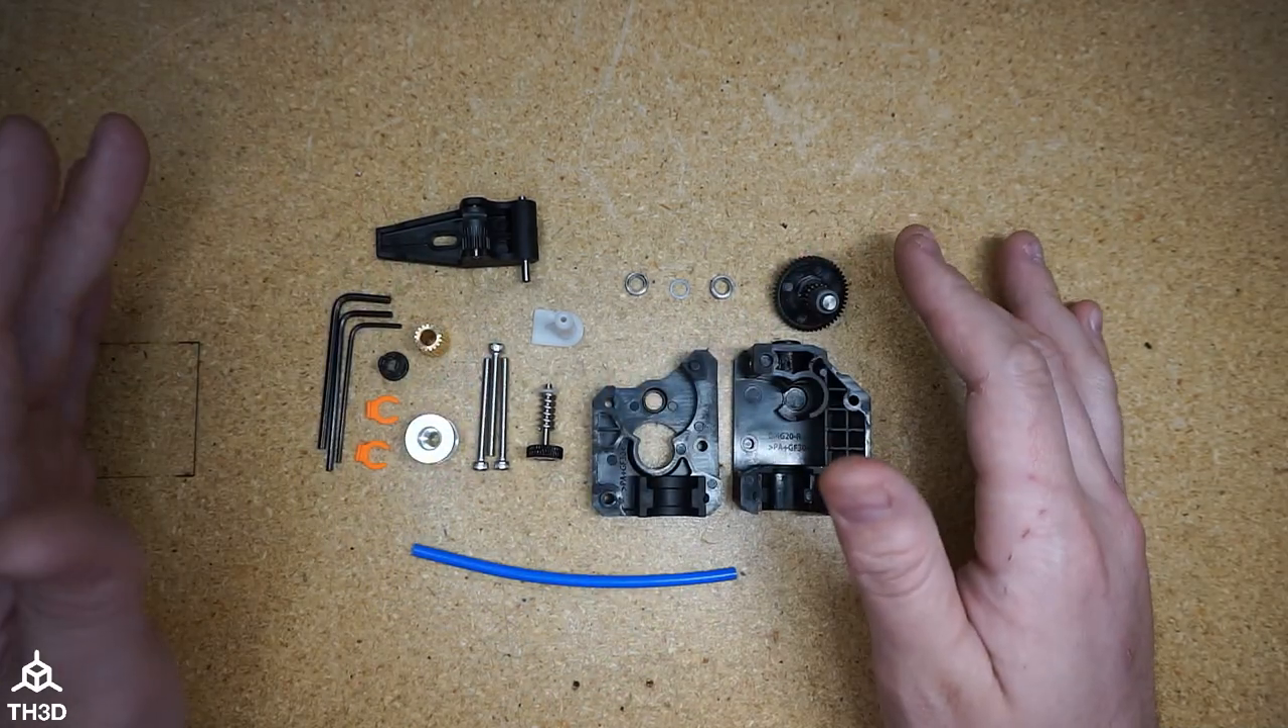So this is the Tough Extruder V2 completely disassembled.